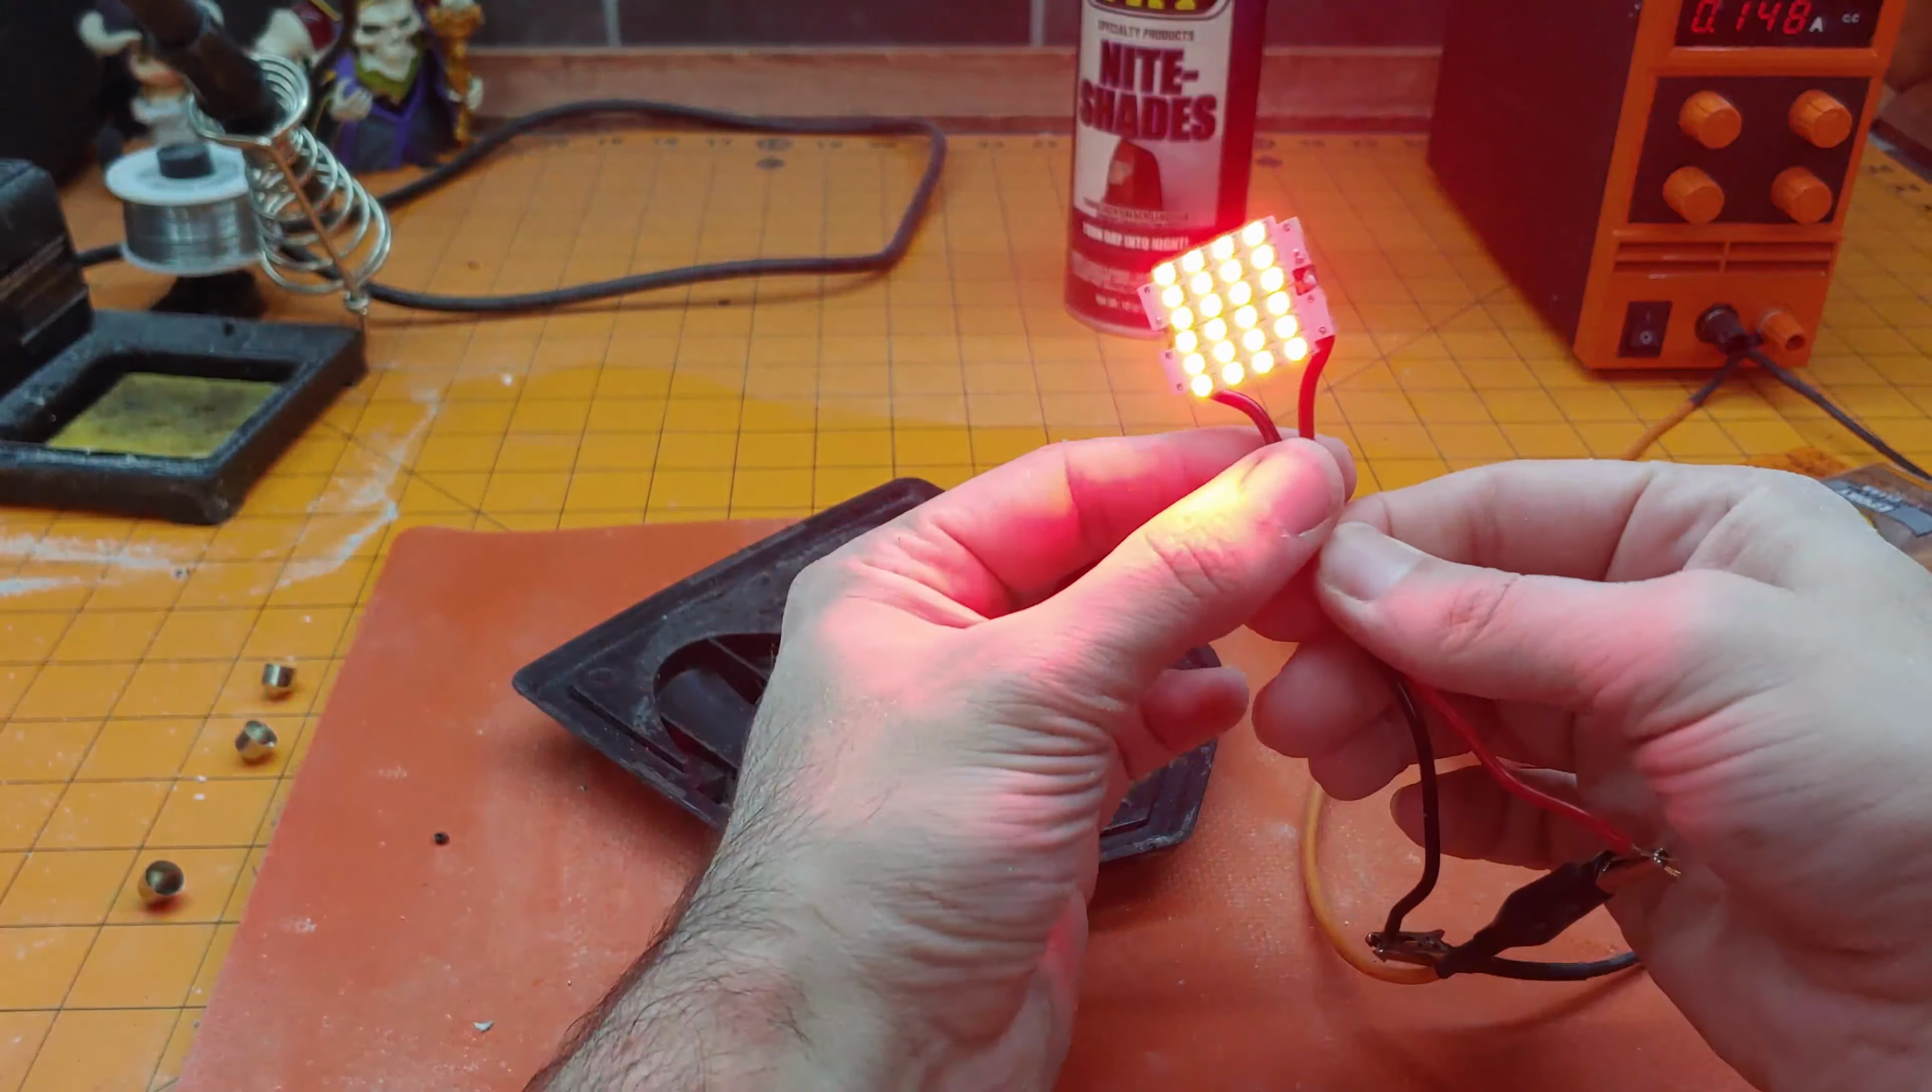As you can see here we have soldered on our lead wires and it works perfectly.